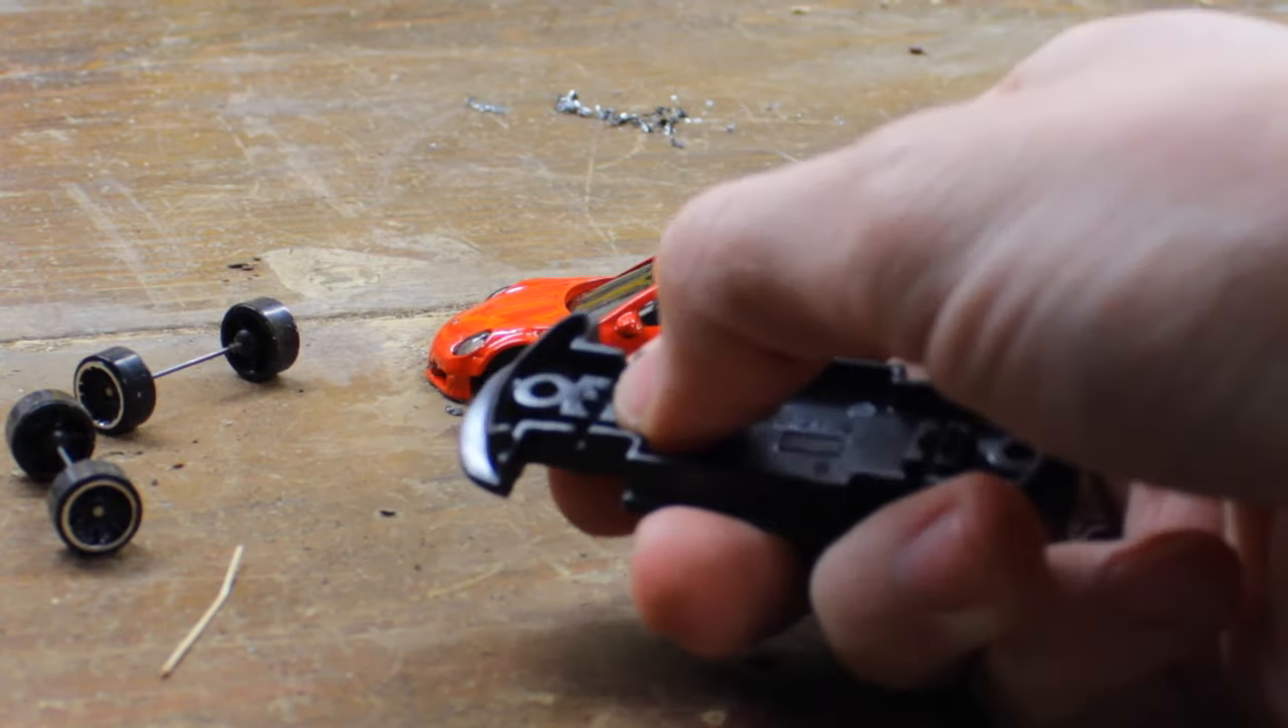Alright, now I have the car apart.